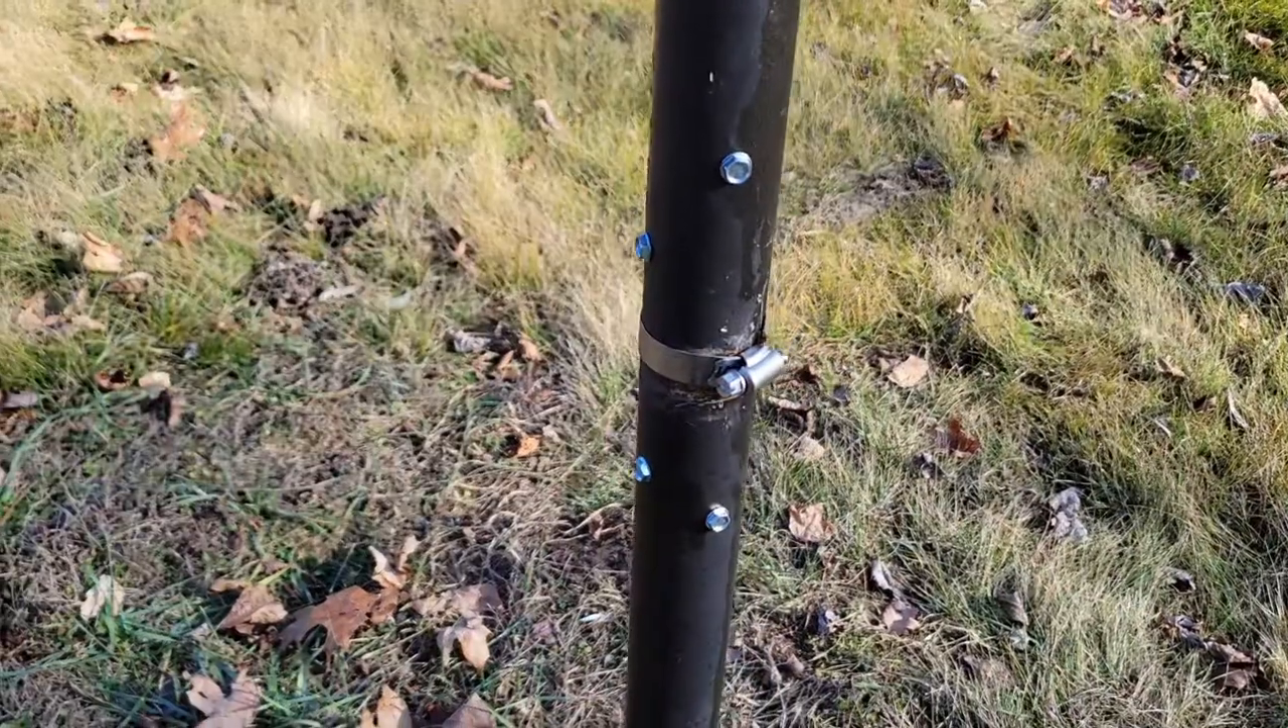And I also shot extra self-tapping screws in here so that it didn't rotate or lift up at all.